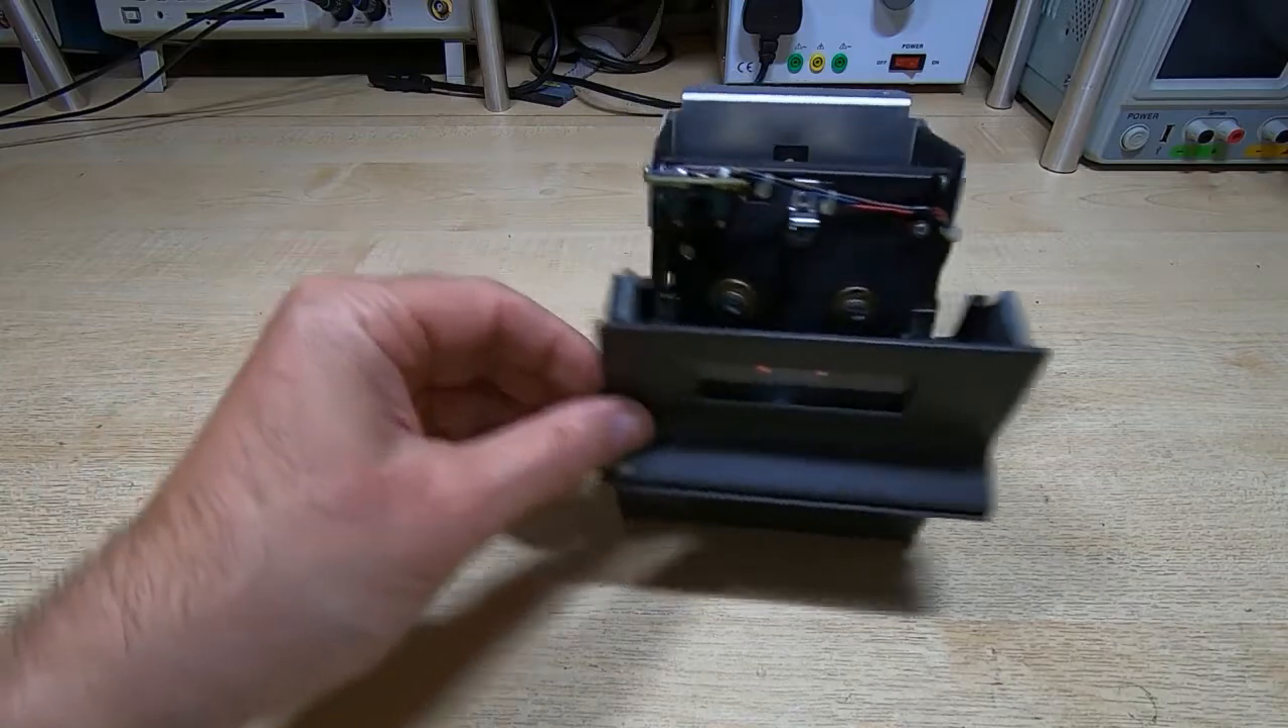So that's the entire mechanism reassembled.